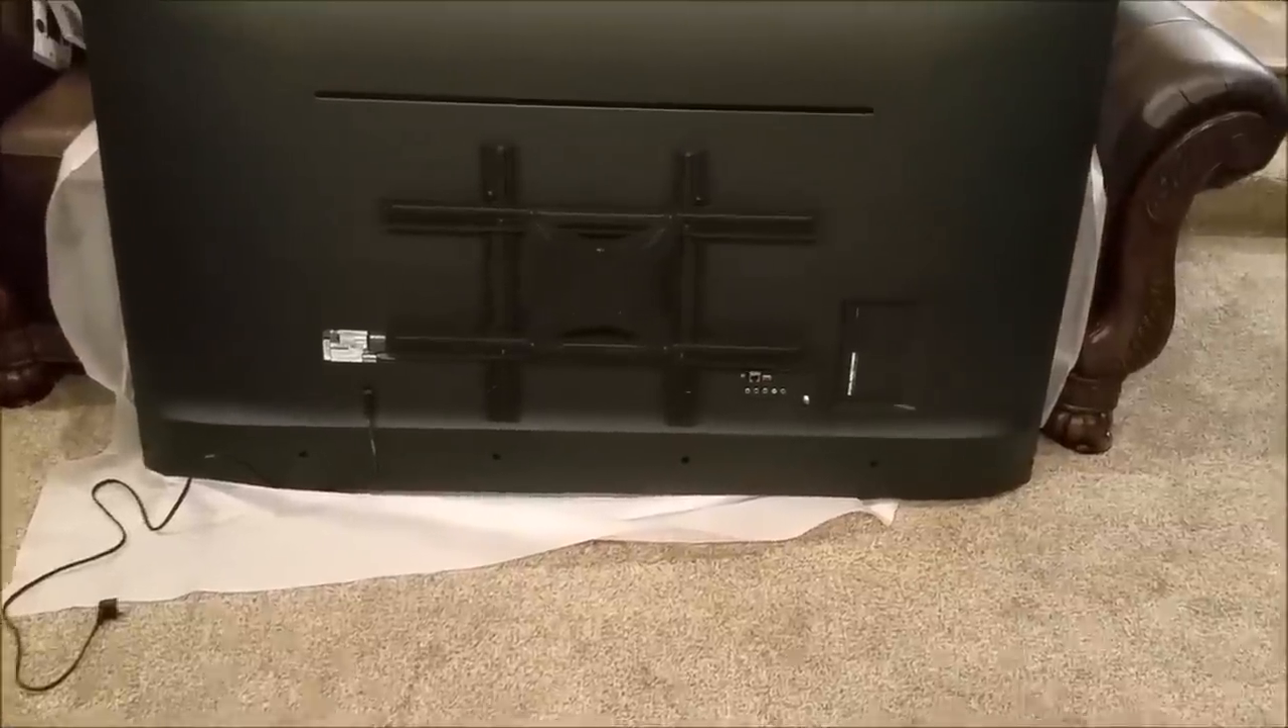So coming back here, I've gone ahead and assembled the bracket.